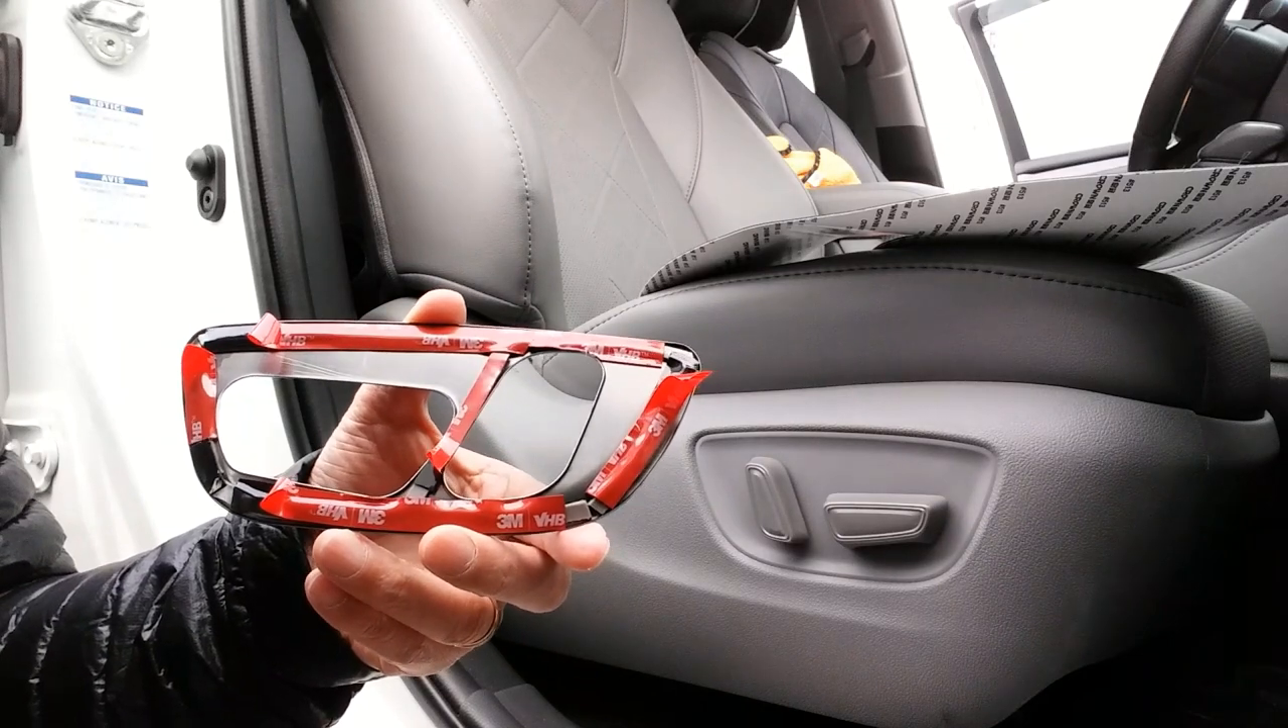Here is what it looks like with the branded 3m tape applied over the existing double-sided tape.